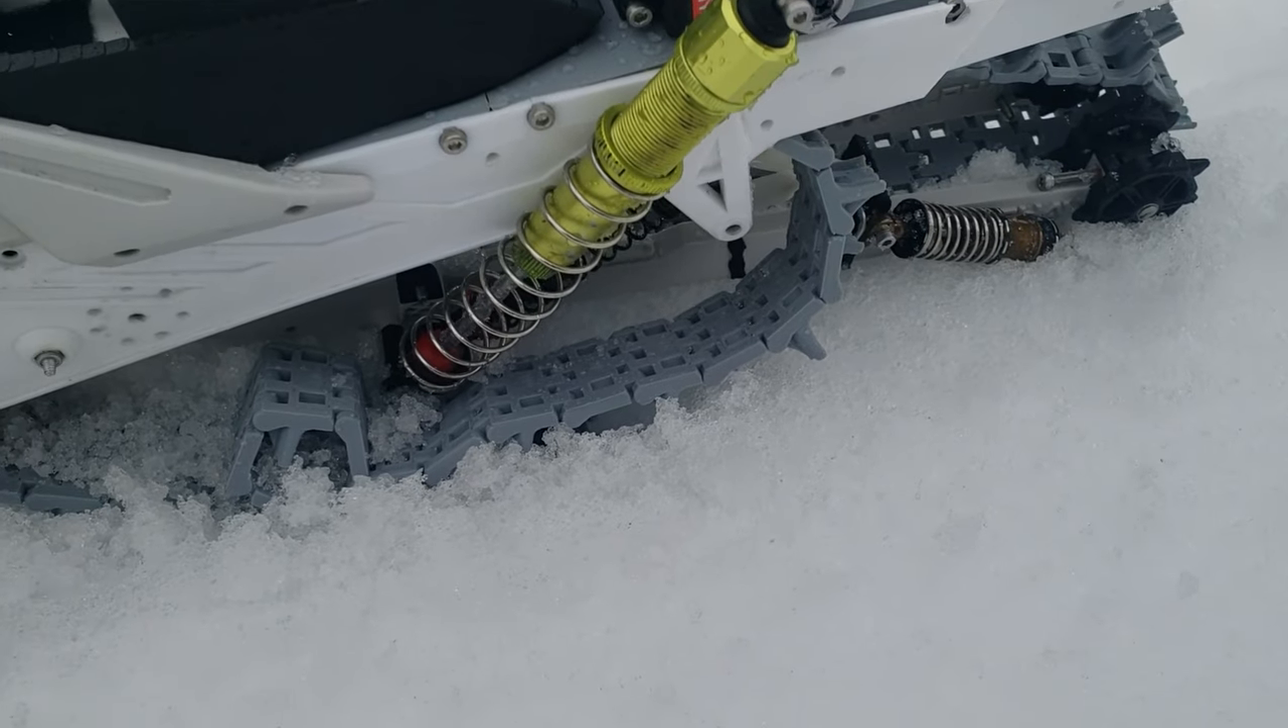Yep looks like the track came off.